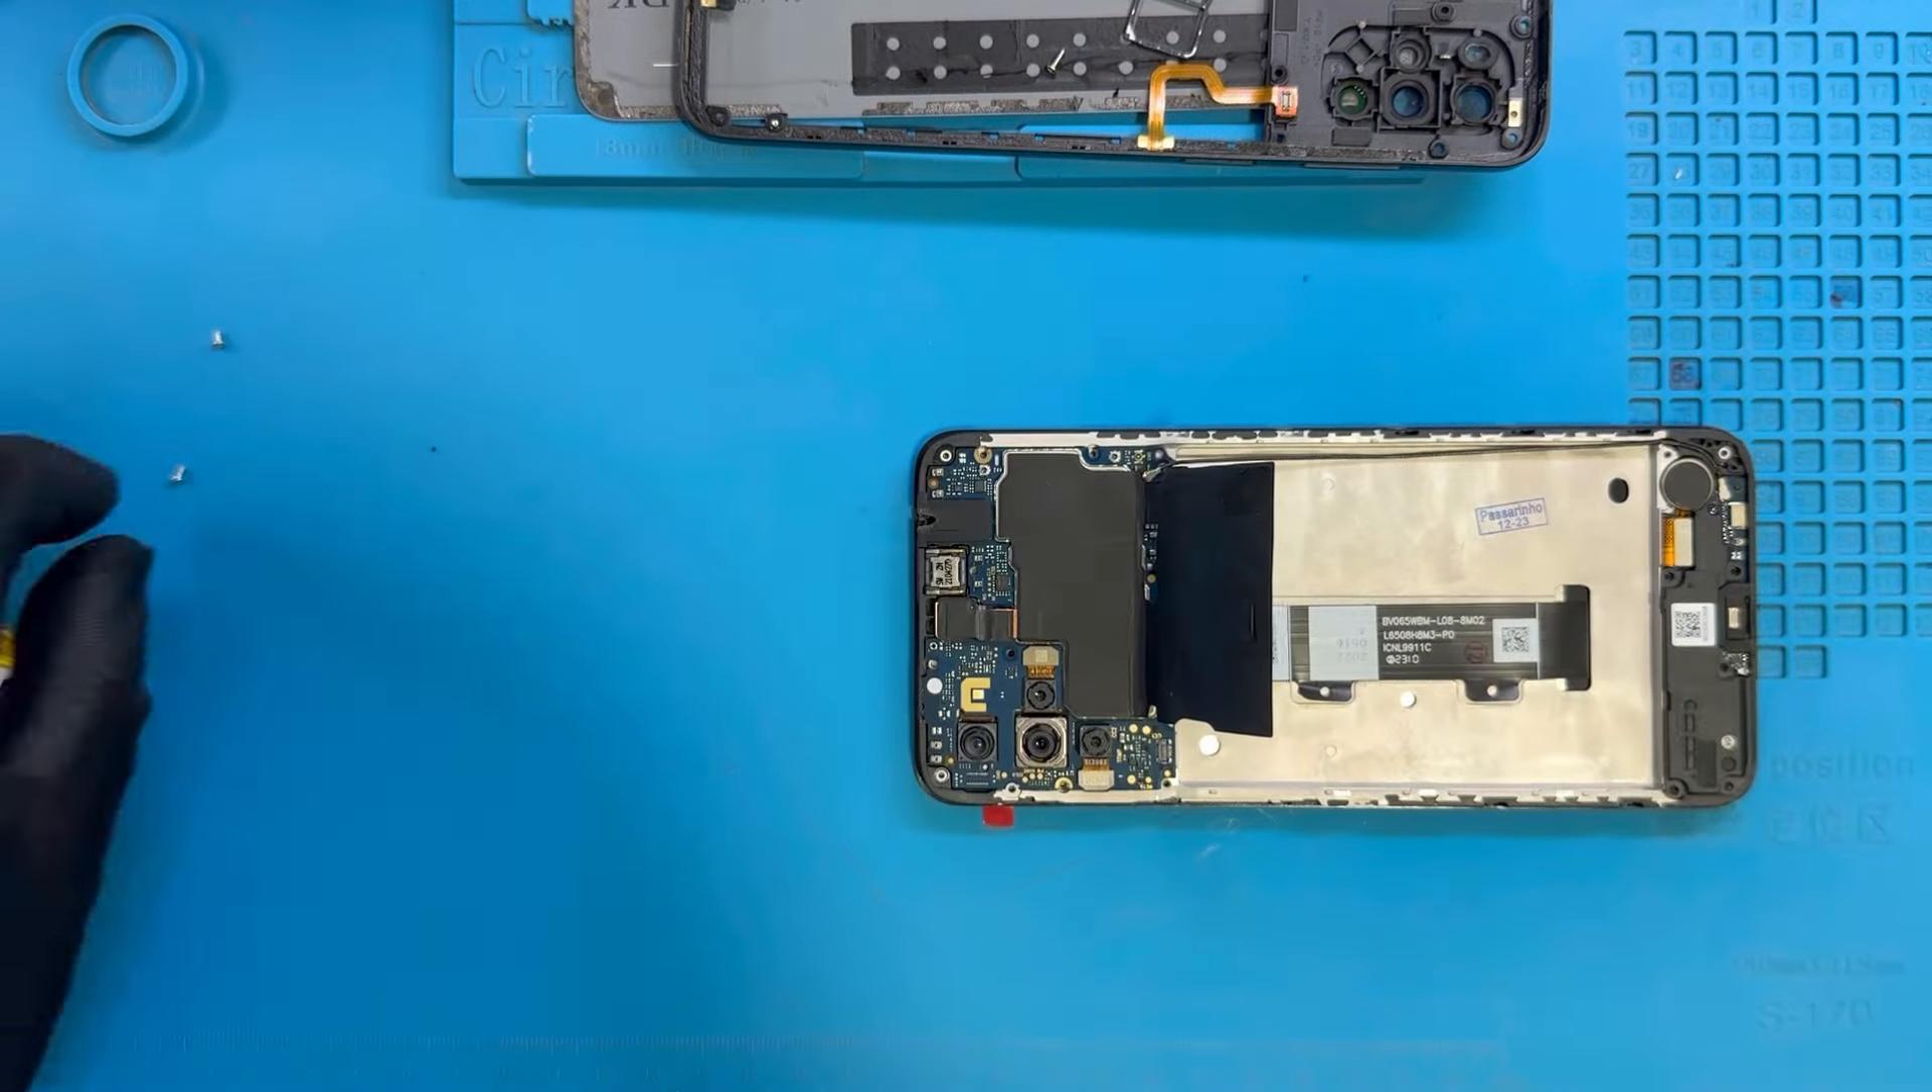Colocamos a placa-mãe no lugar. Vamos parafusar.